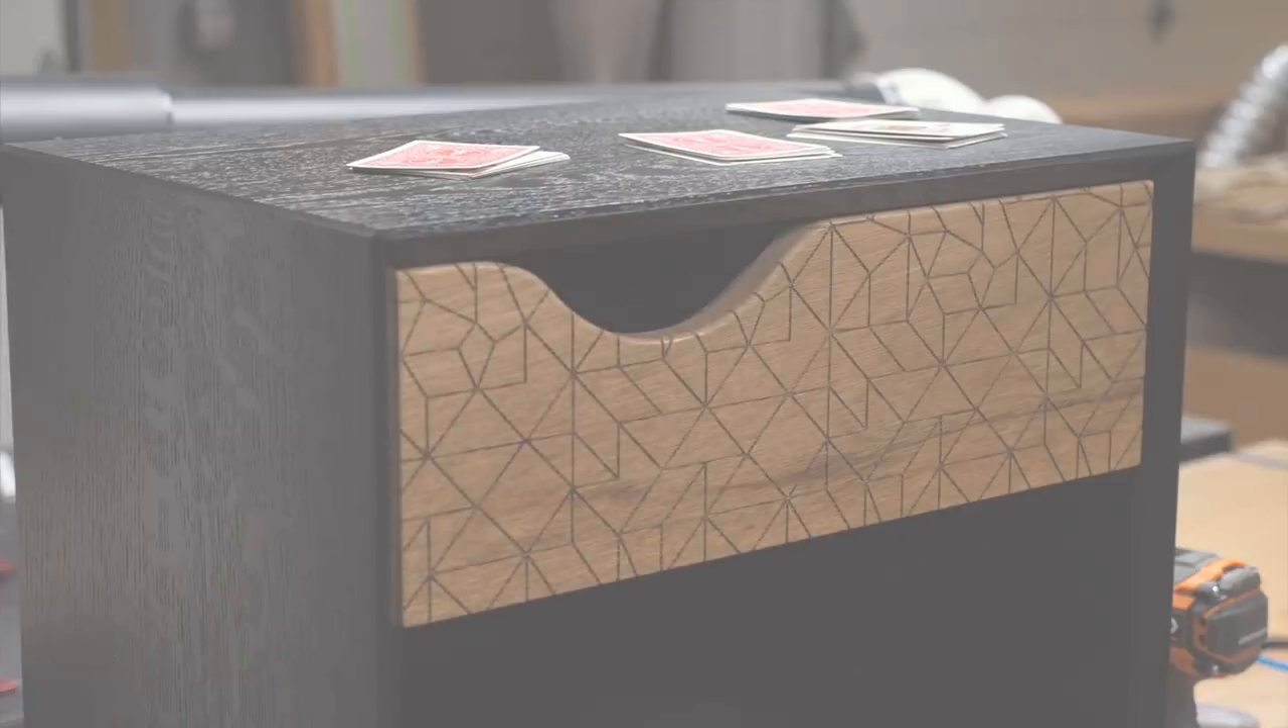With the drawers installed the nightstands were done.